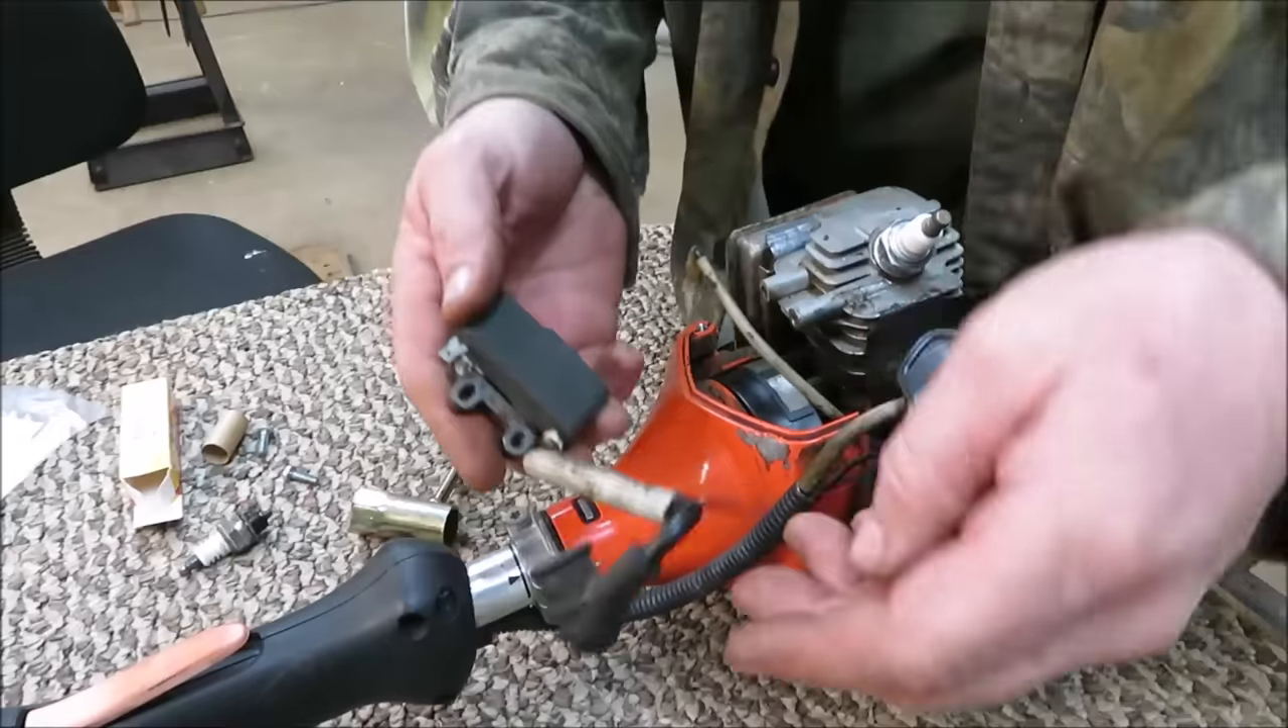Pull our coil off. There's our old coil.